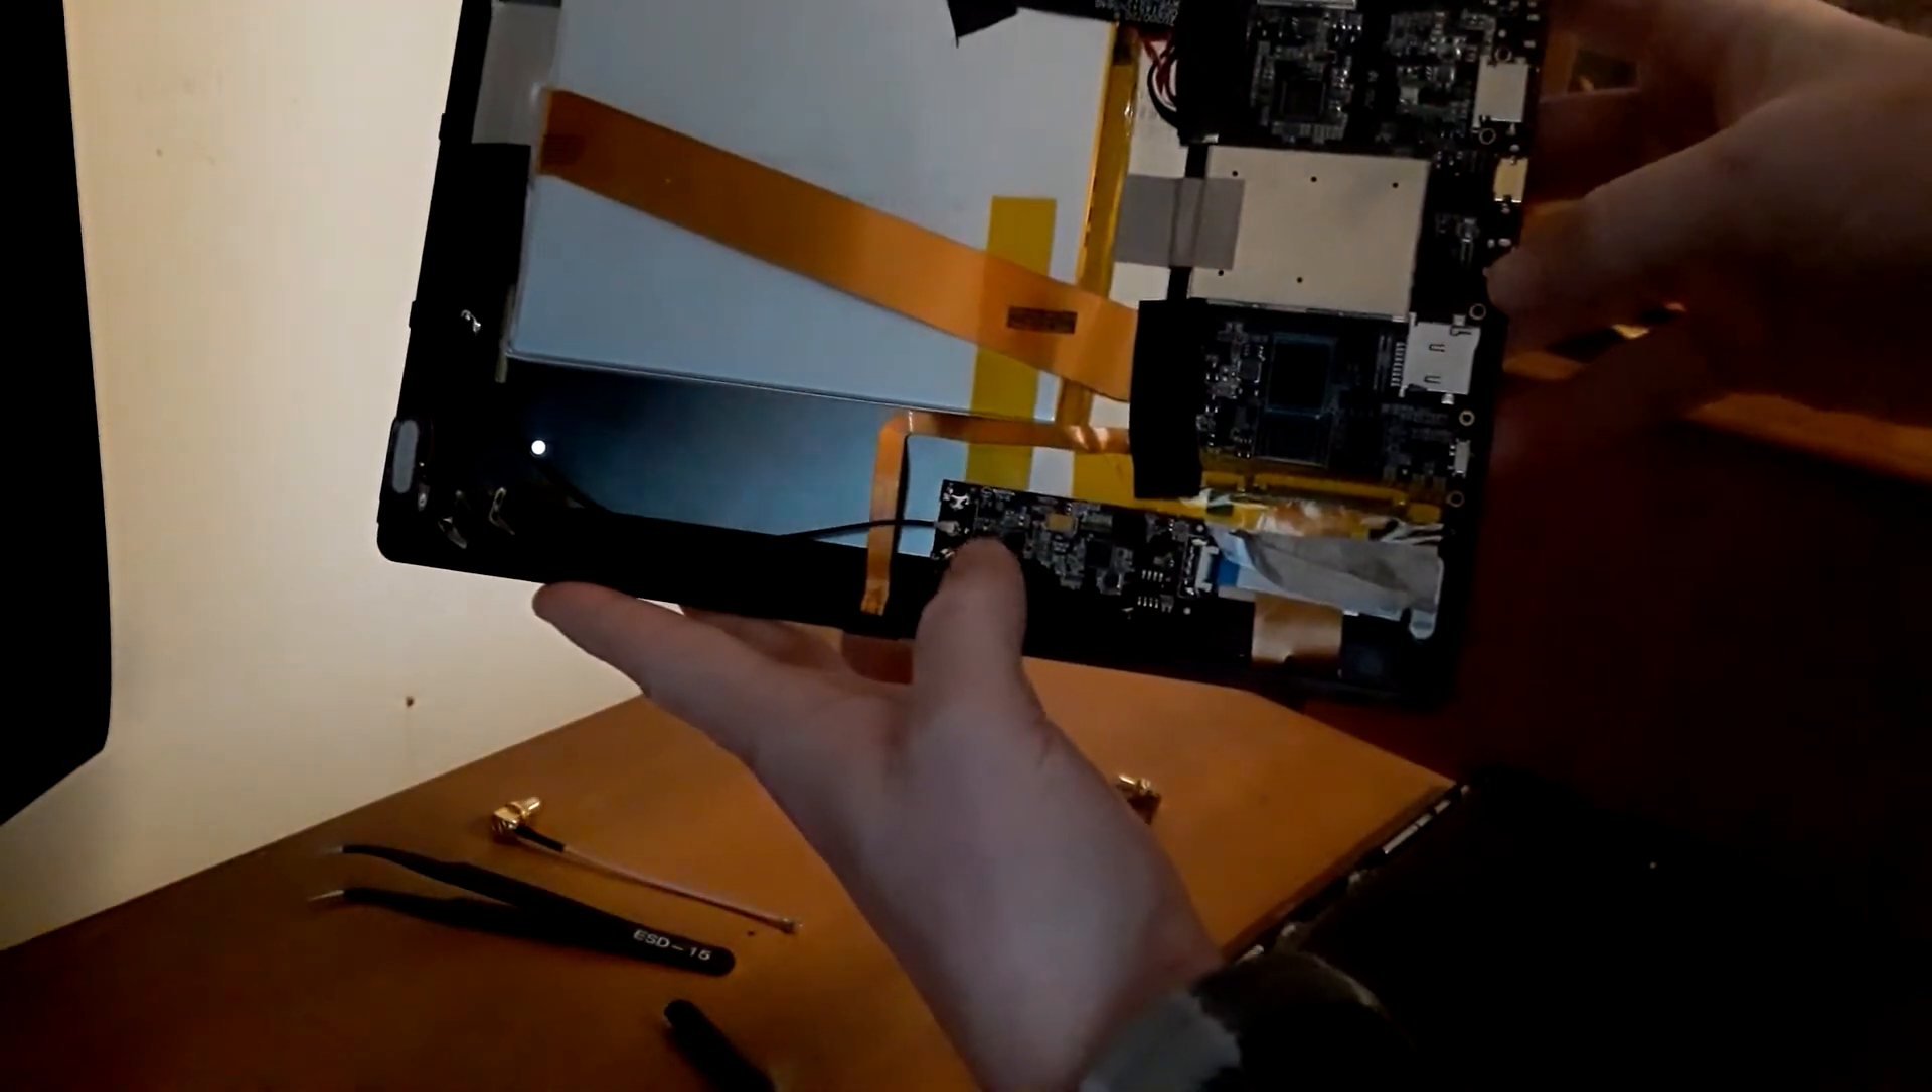And as you can see now I got the cover off you can take a look at the inside.